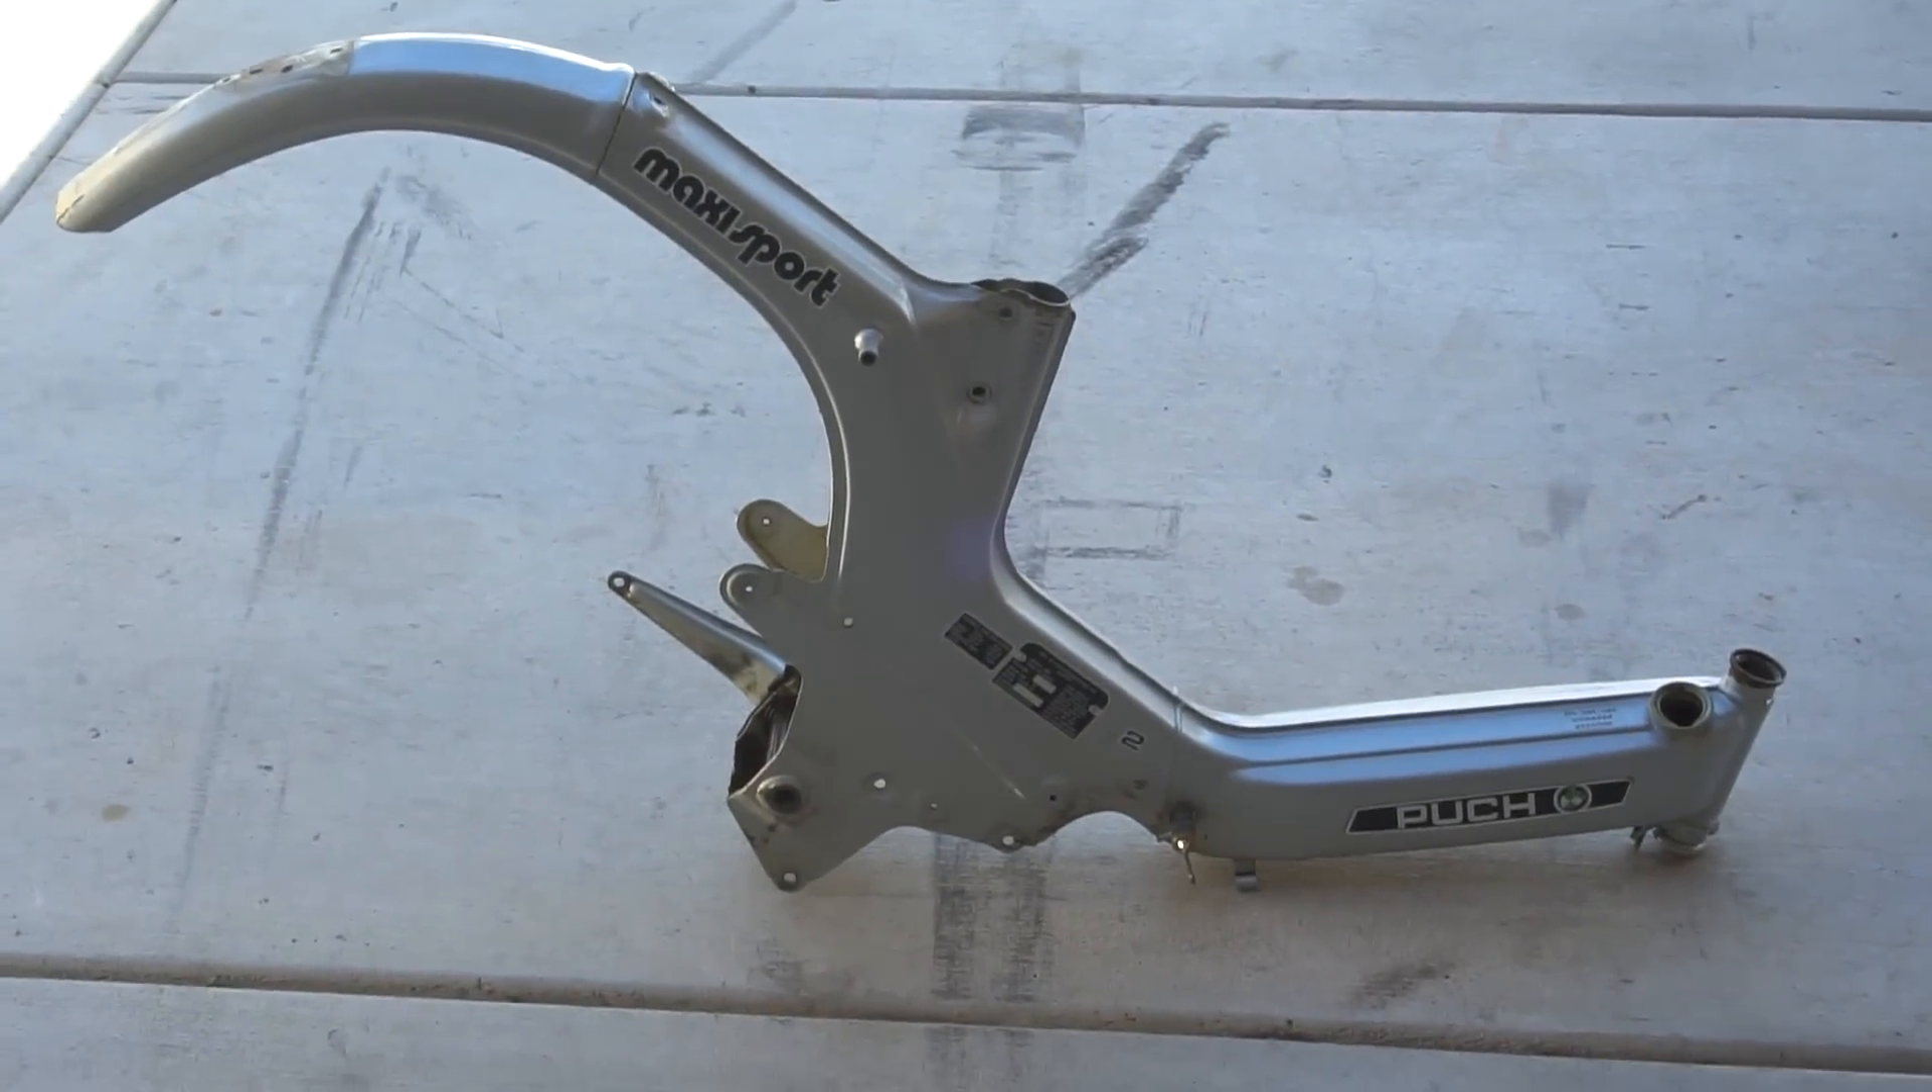We've got the frame completely stripped.